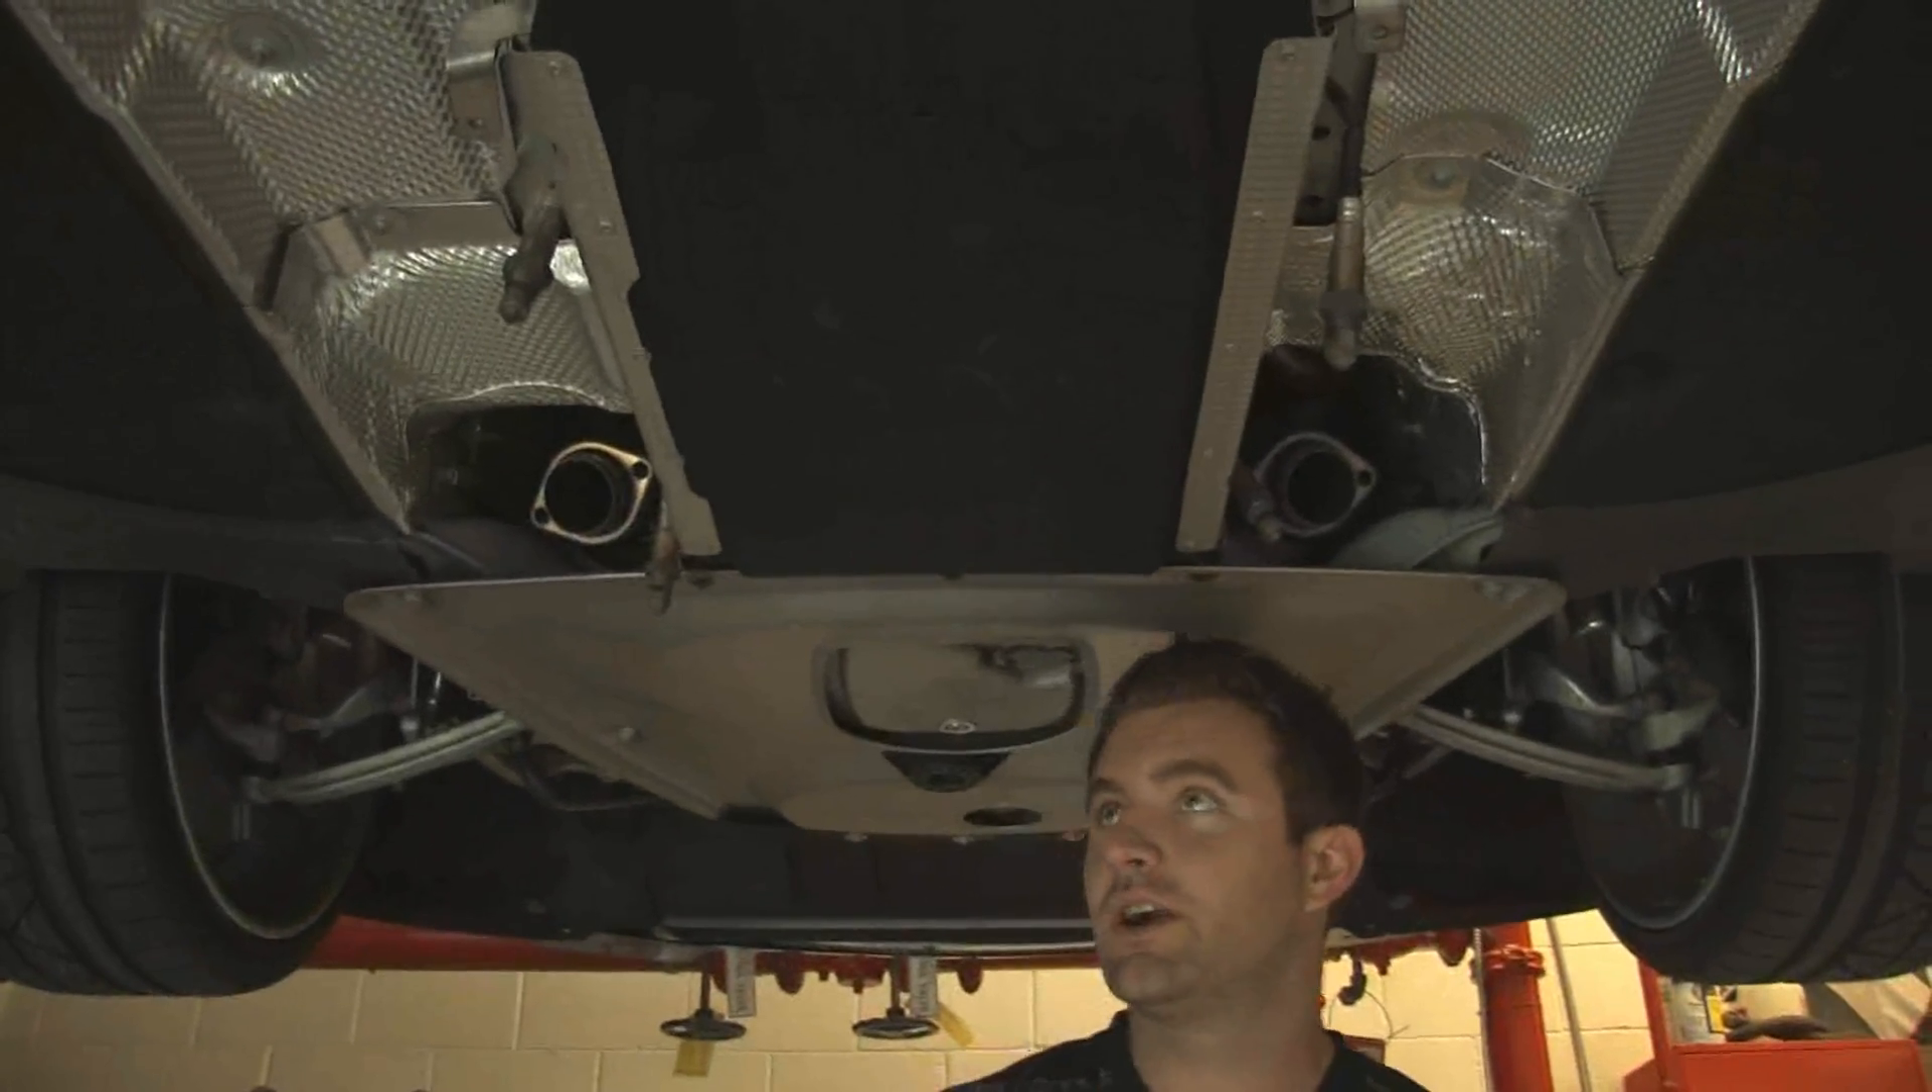As you can see, we have the stock exhaust off the car.